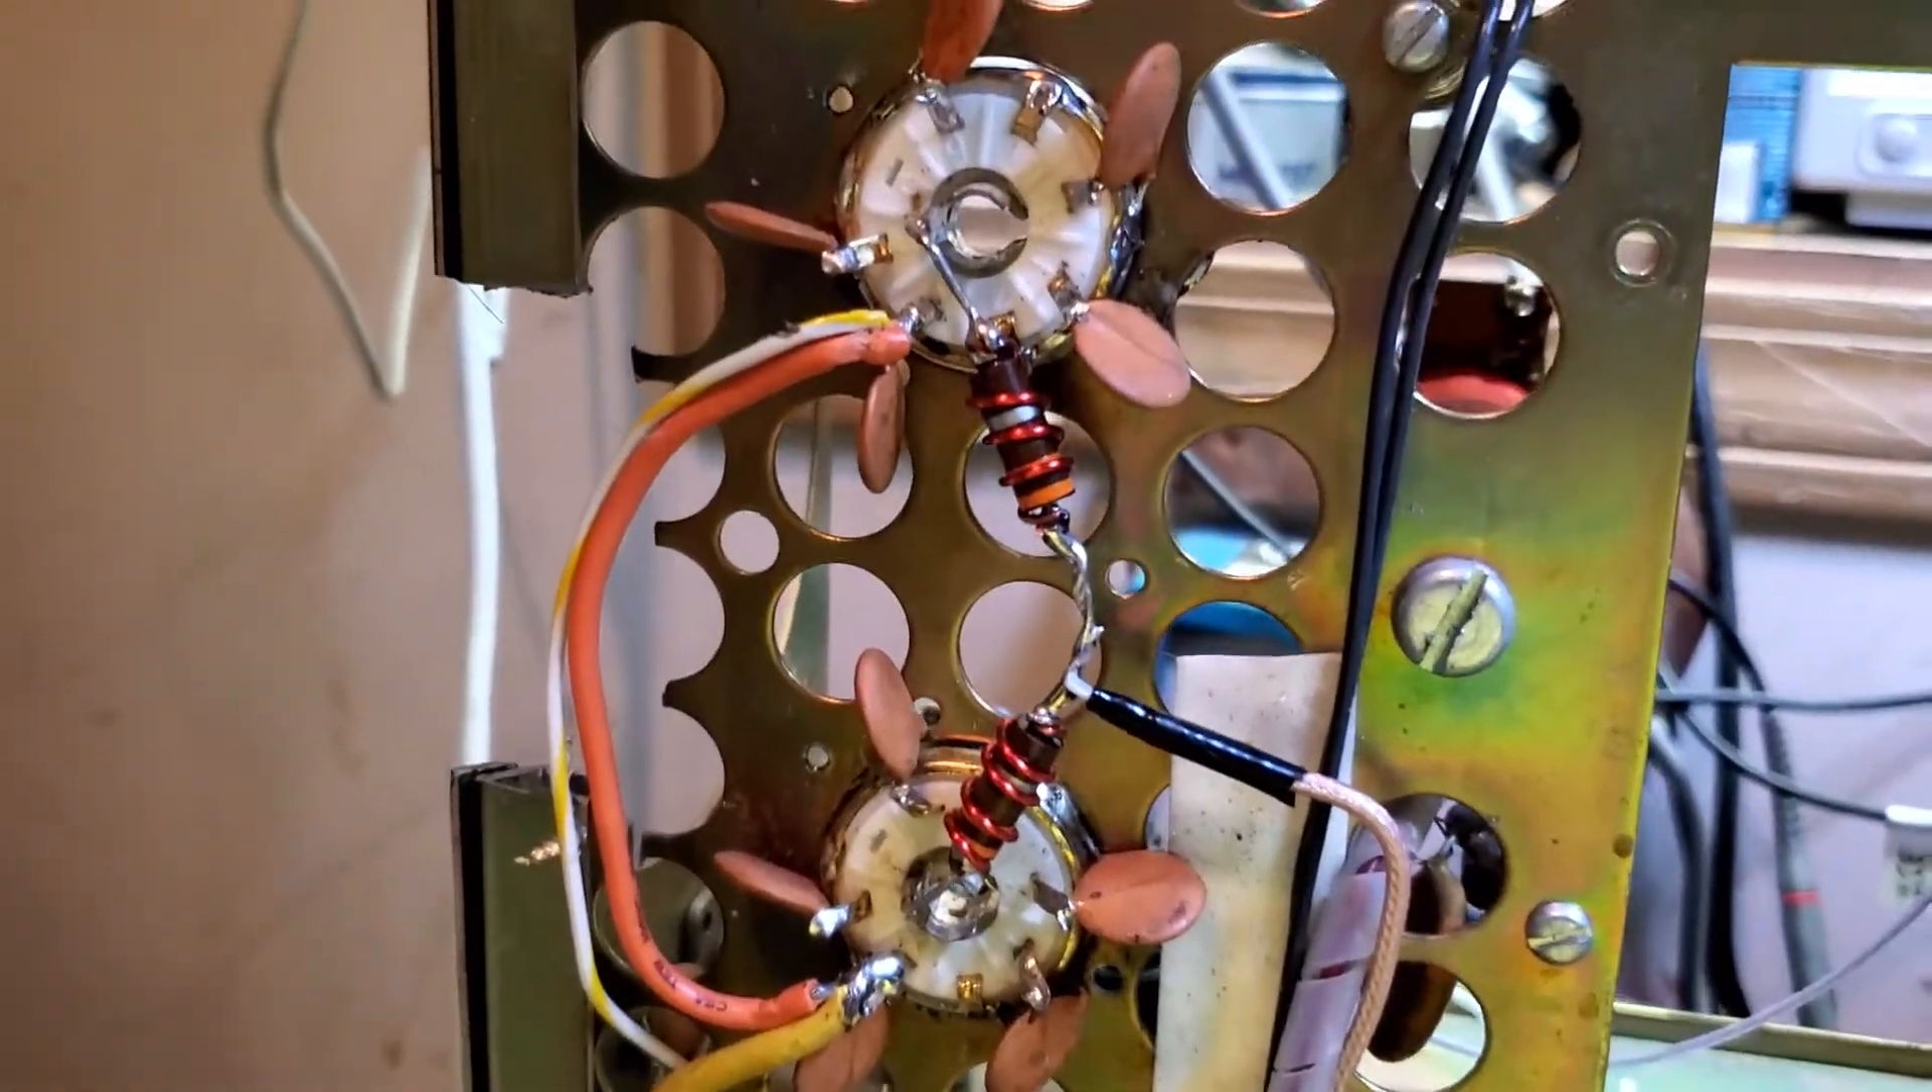Our sockets are in and wired. Our input parasitic chokes are in.